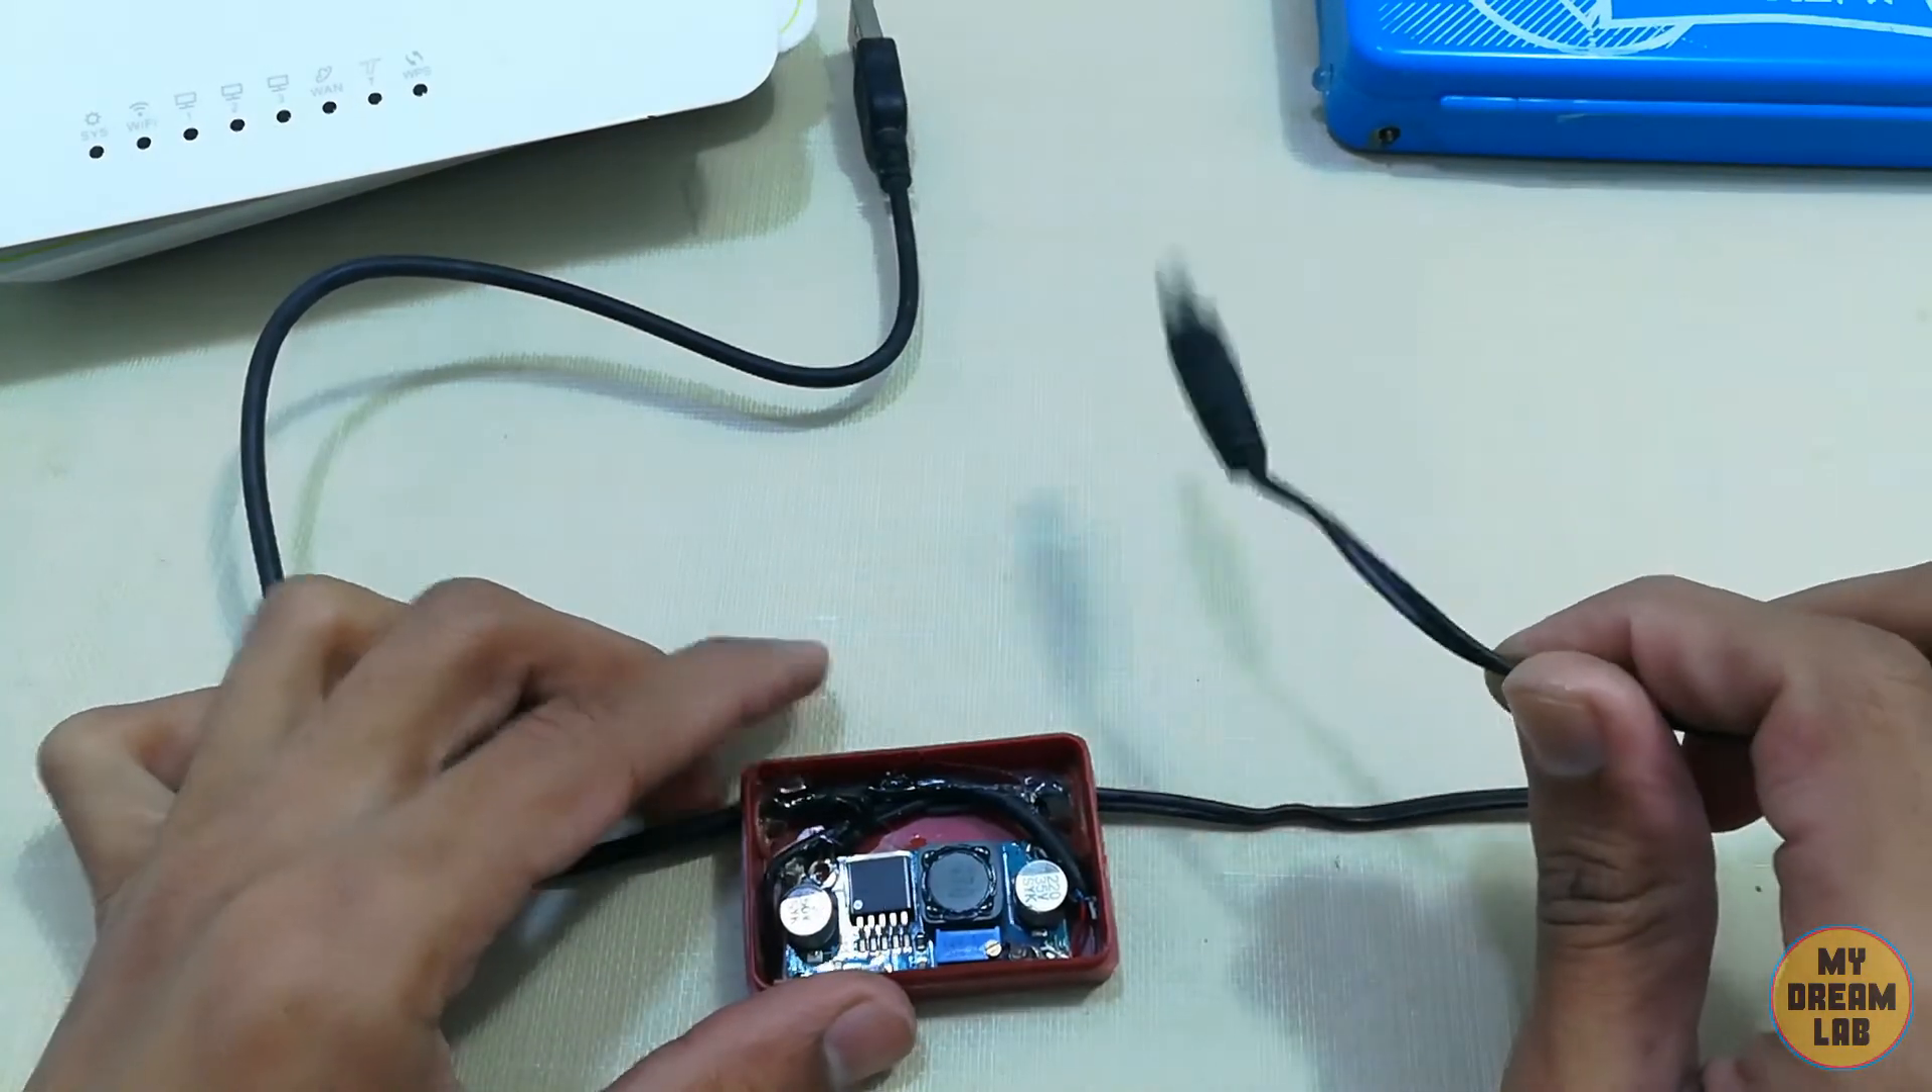یہاں پر میں نے اس باکس میں اس مڈیول کو یہاں پر فیٹ کر دیا ہے۔